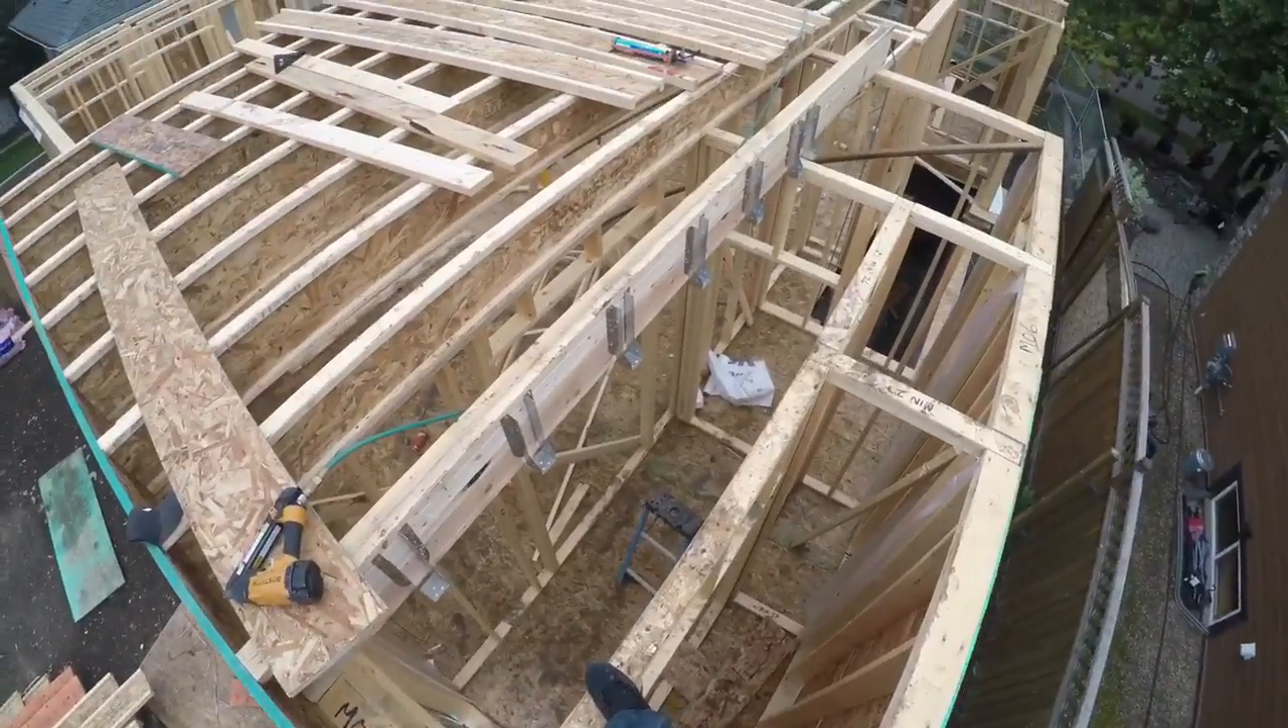And there's all the hangers on.